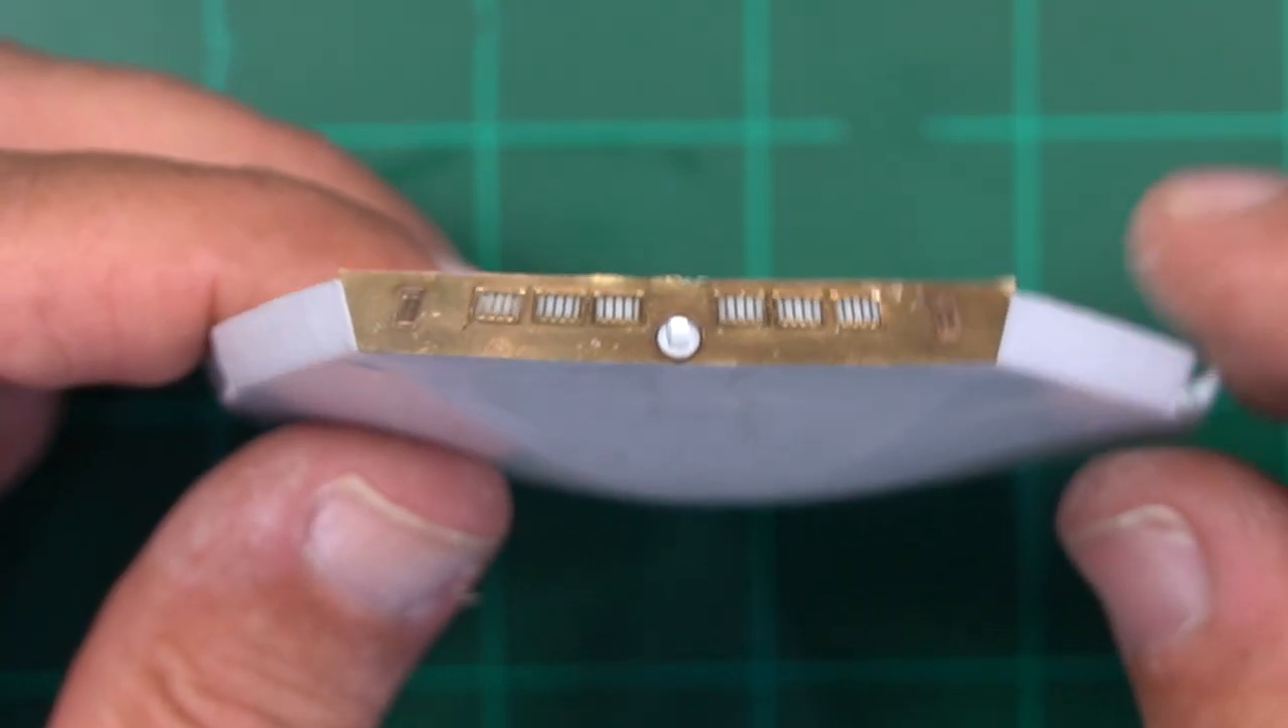We have the rear PE on. We got the whole back plate on plus the little gratings over here.